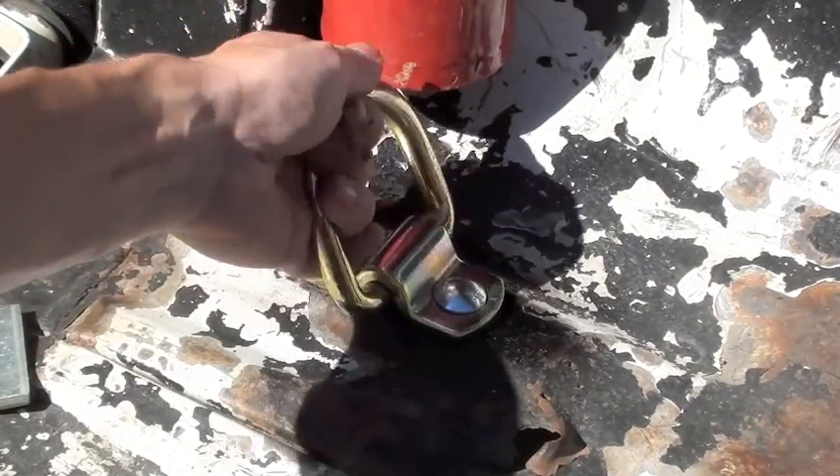Okay, so this is the D-ring that I've already put in the bed.